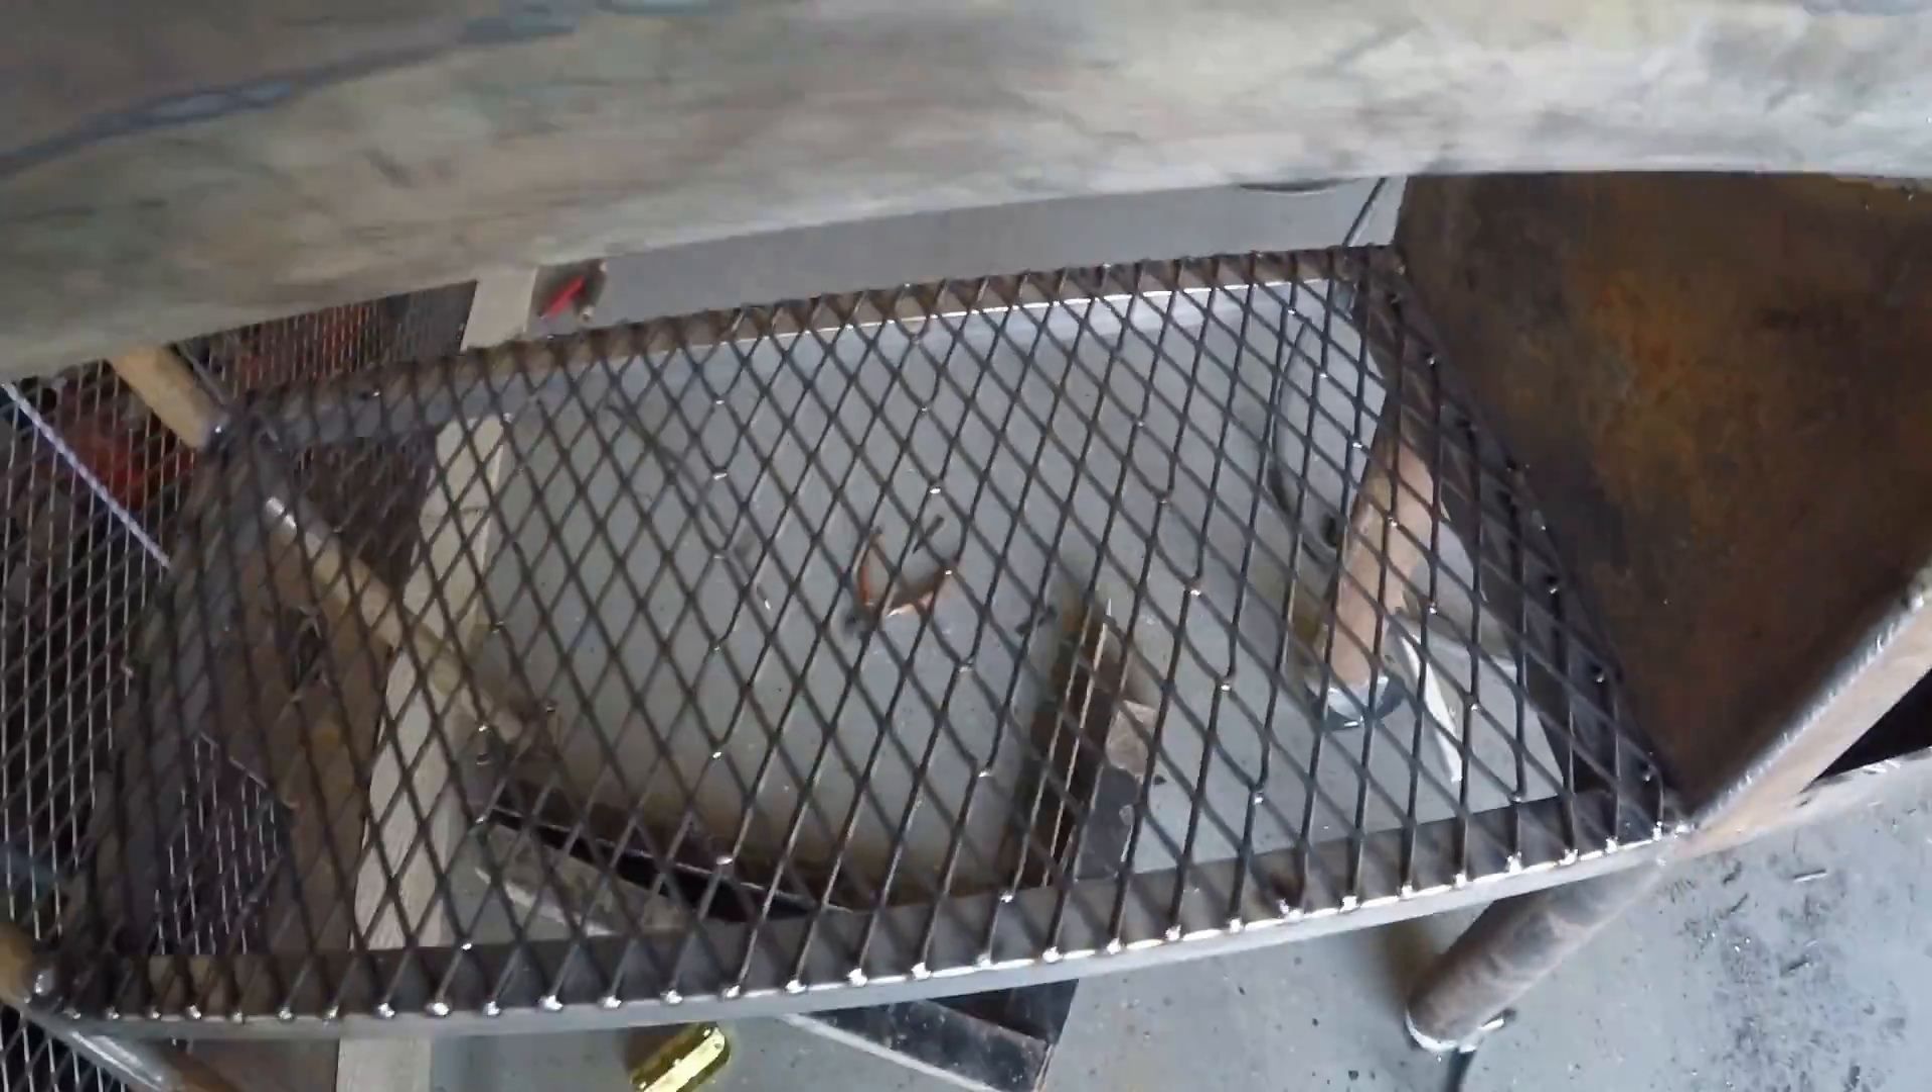Aquí ya tengo la tela de metal expandida instalada.